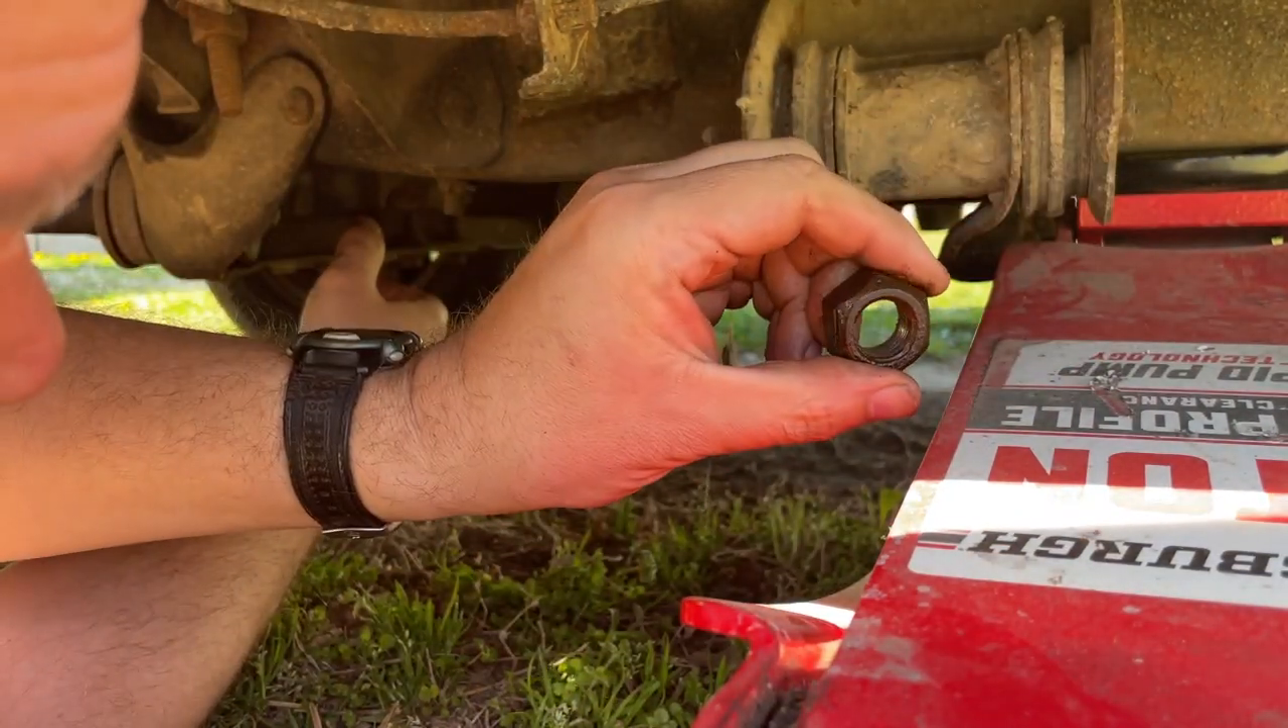Here's our nut. Came off pretty easy.